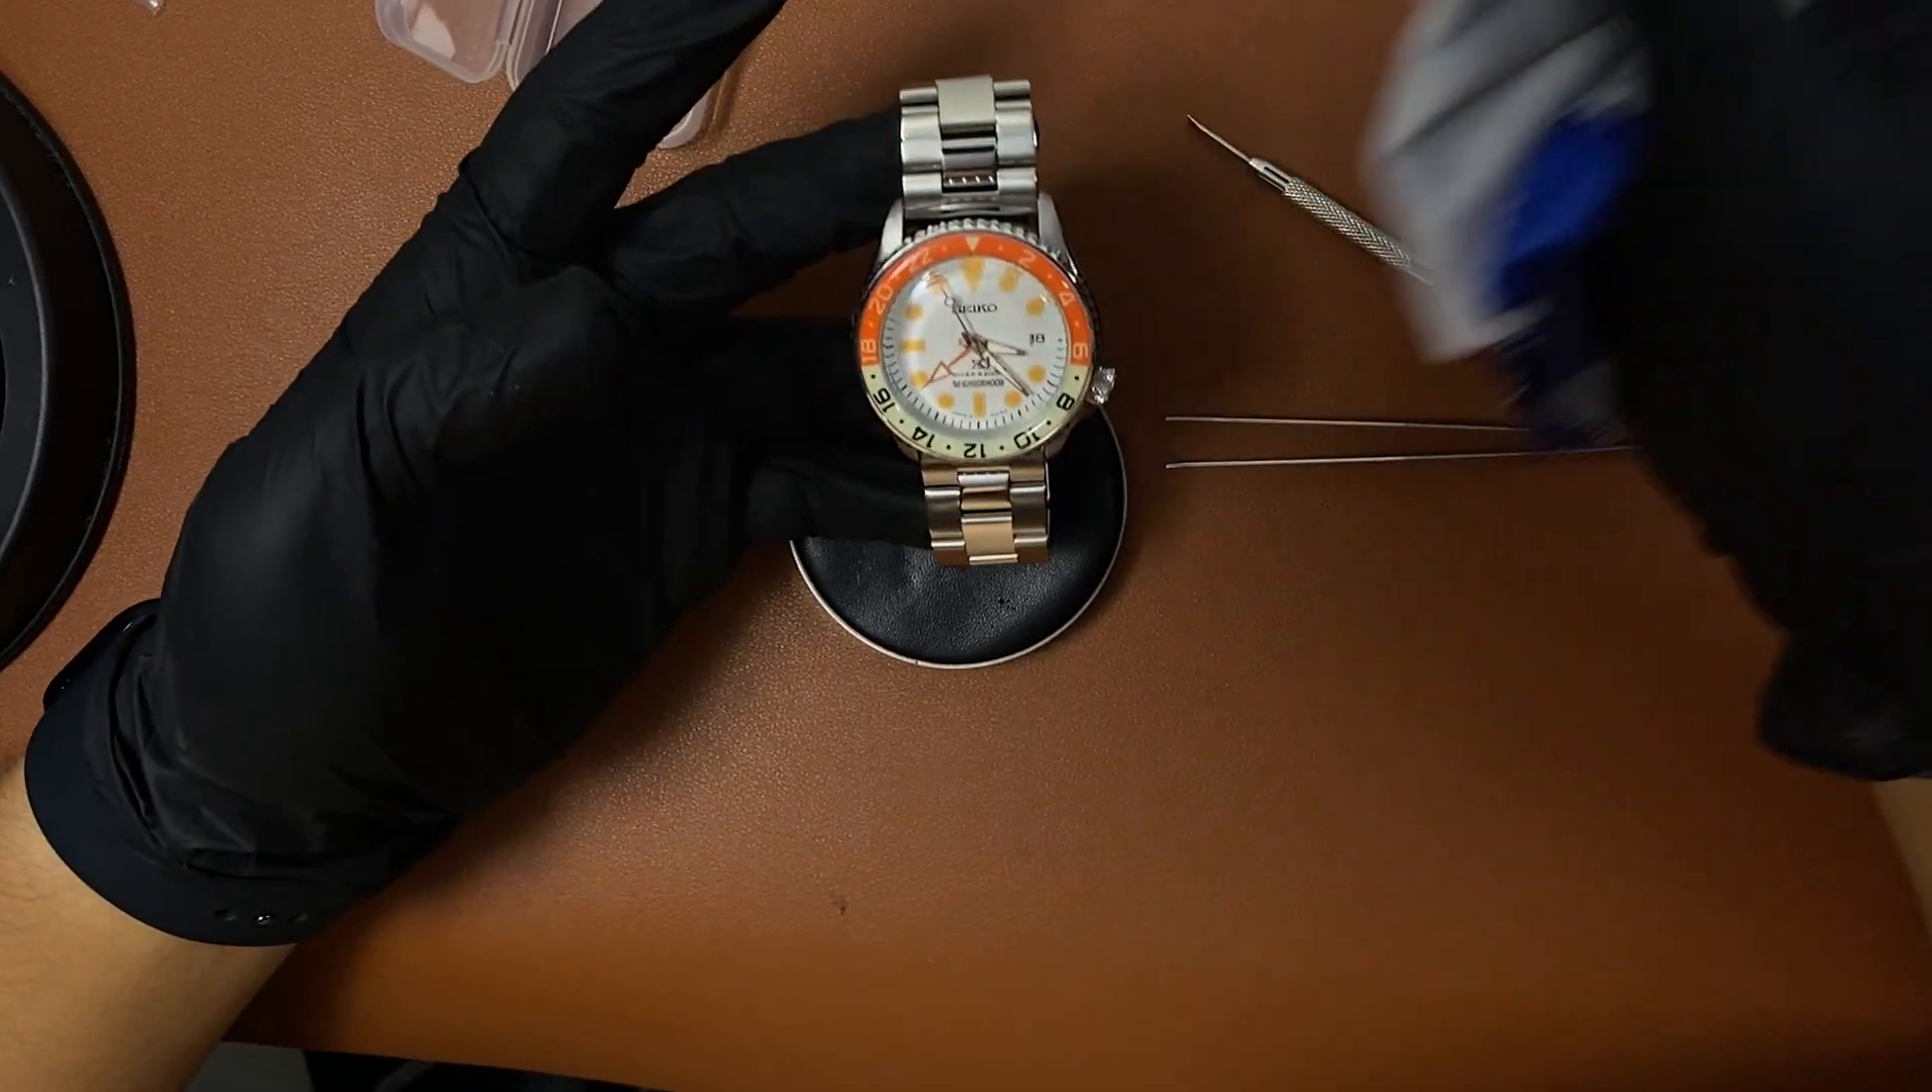Install back the bracelet and the watch fix is now completed.